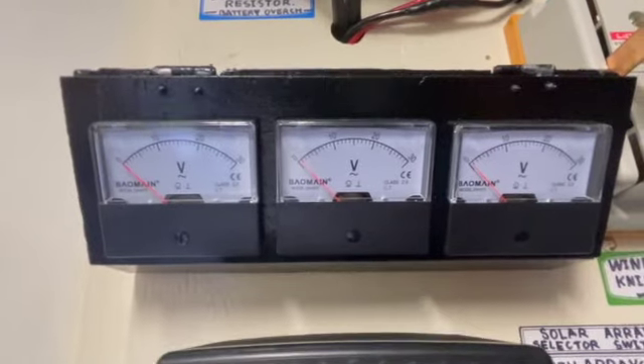I added up here my three phase meters from my wind turbine.